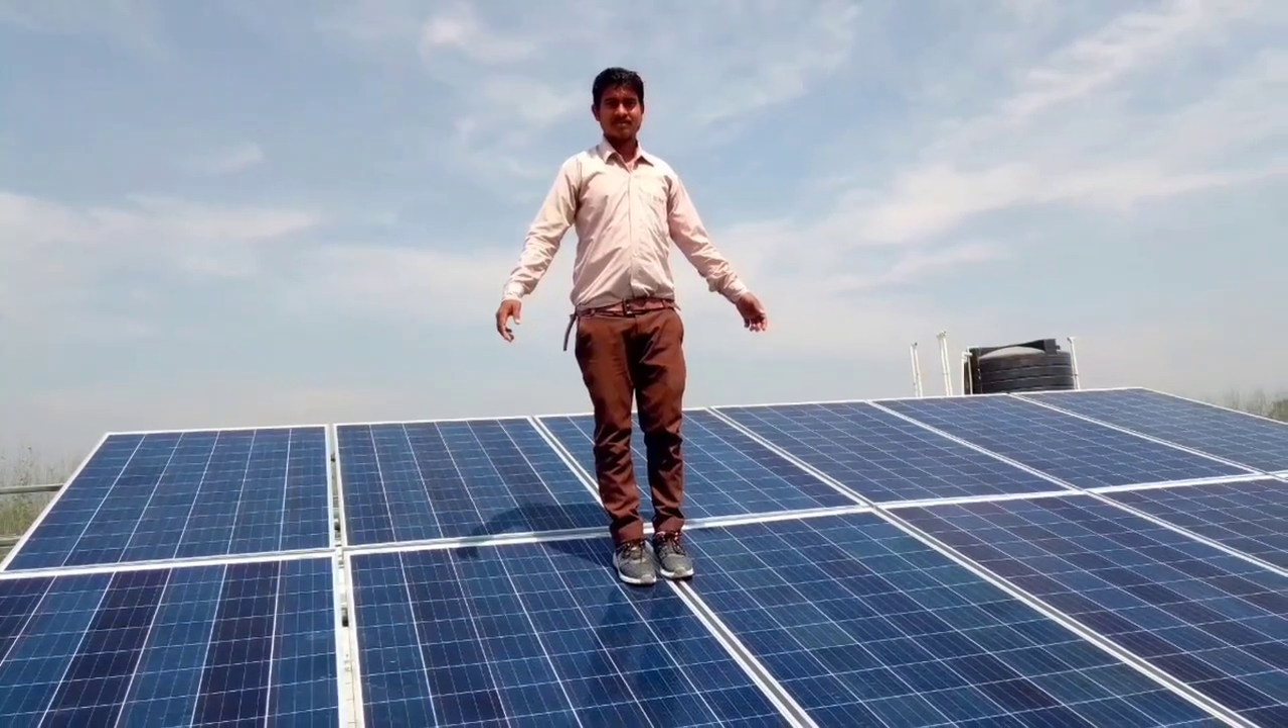यह हमारी प्लेटे लग चुकी है।